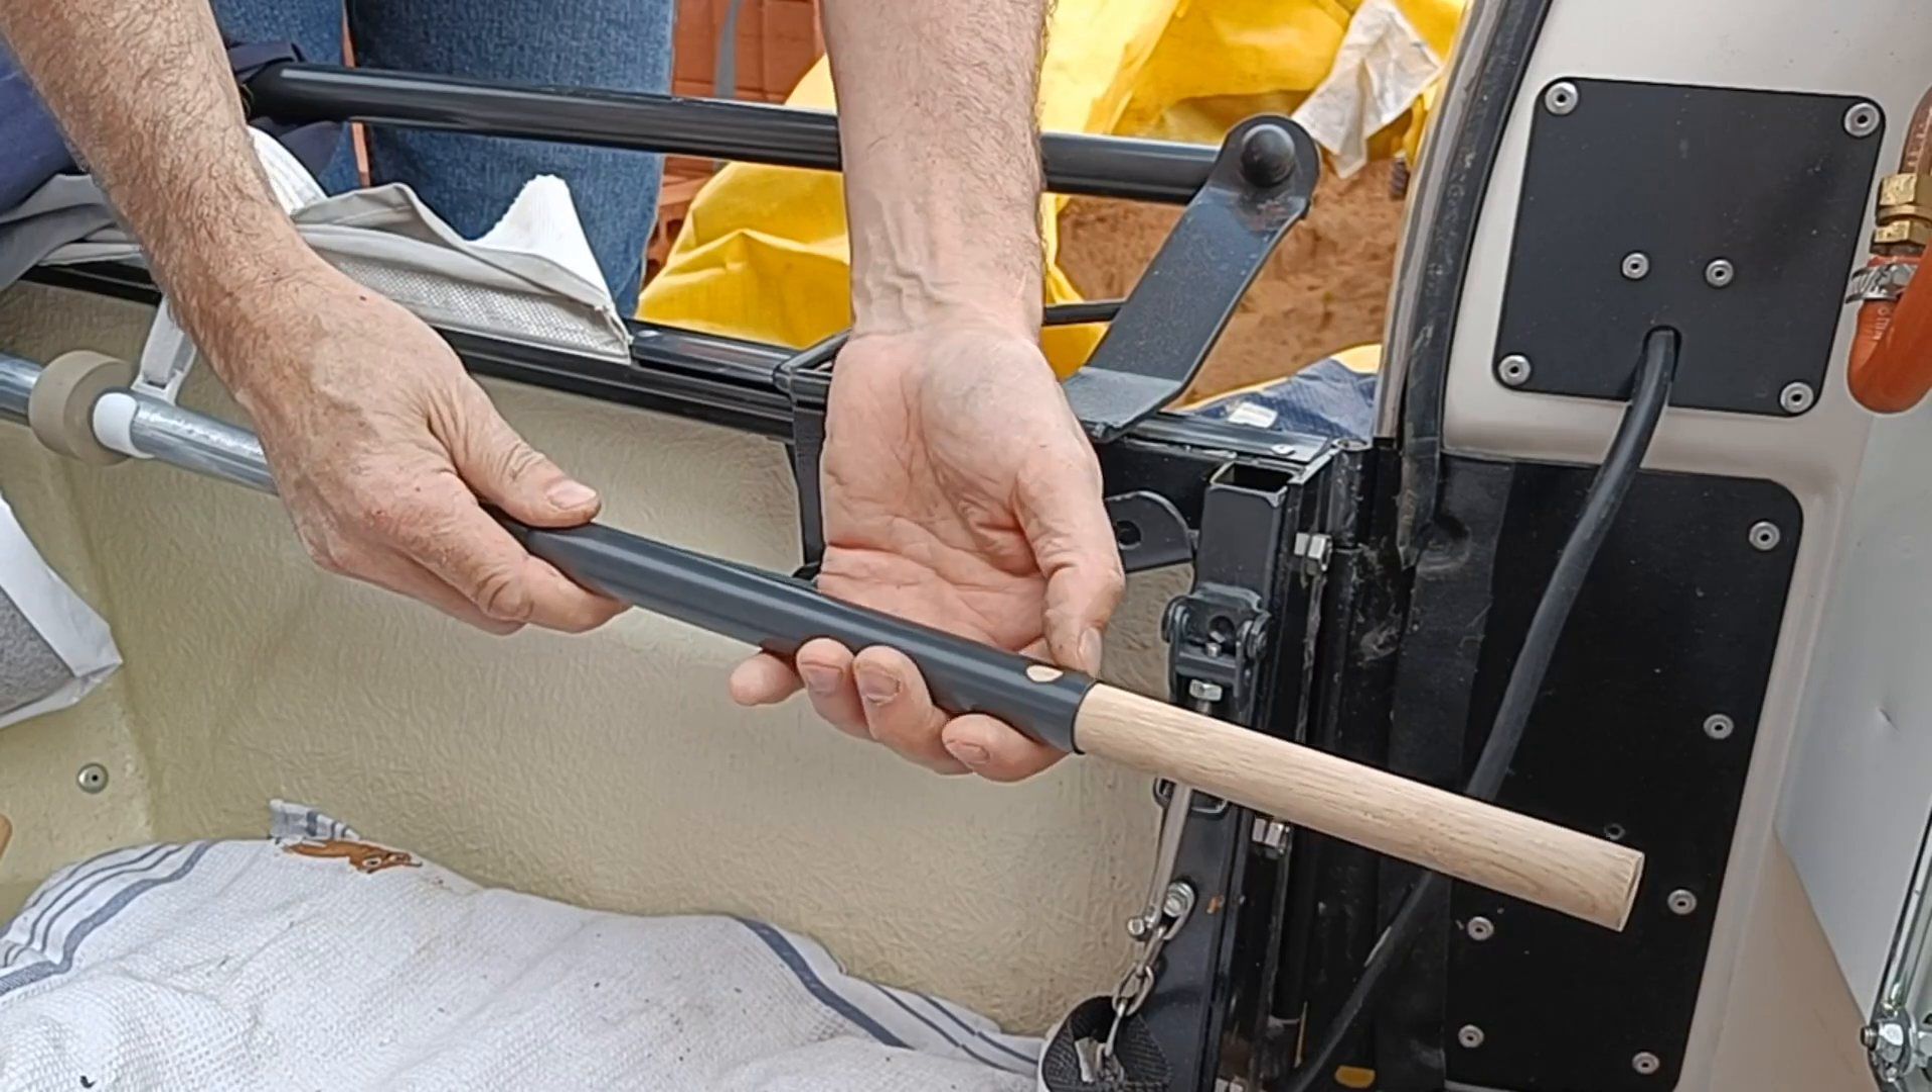Now, a nice oak dowel does indeed fit down the new tube.